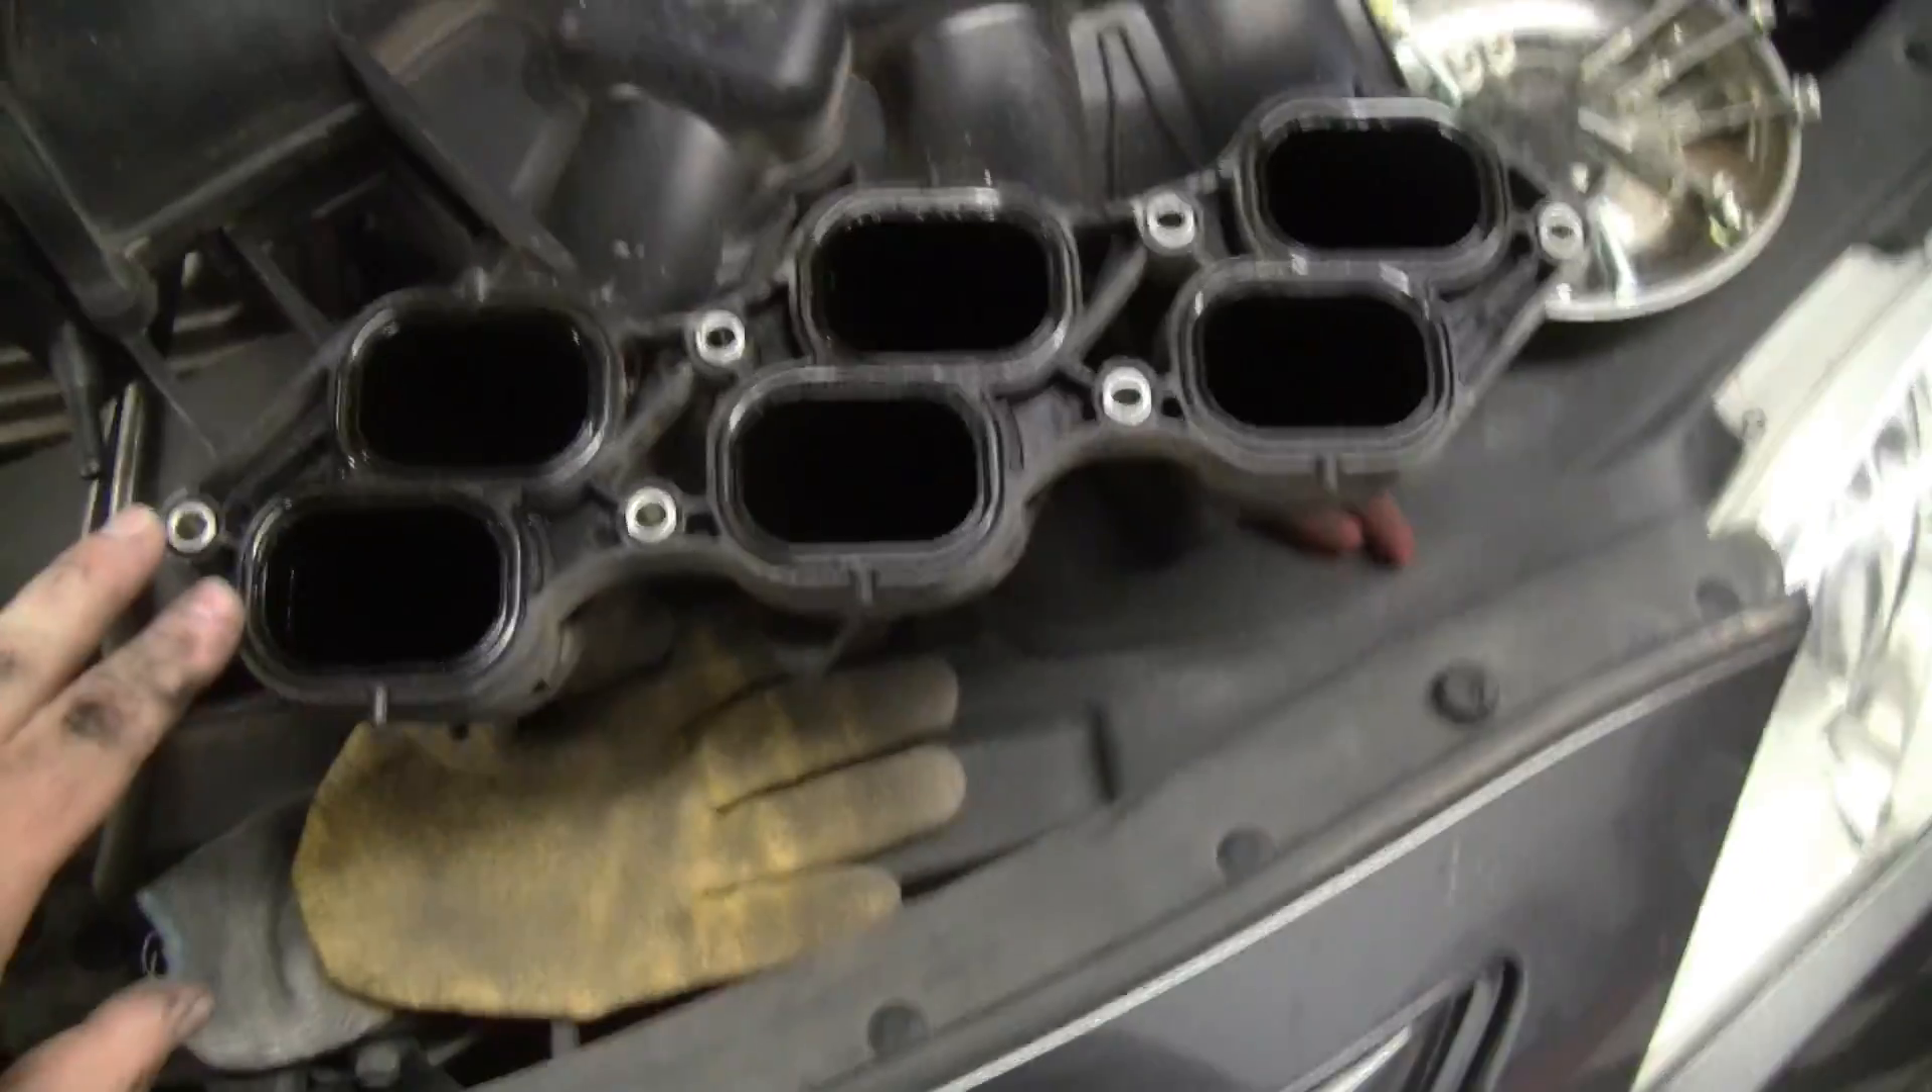And here we have the intake manifold removed and everything out of the way.